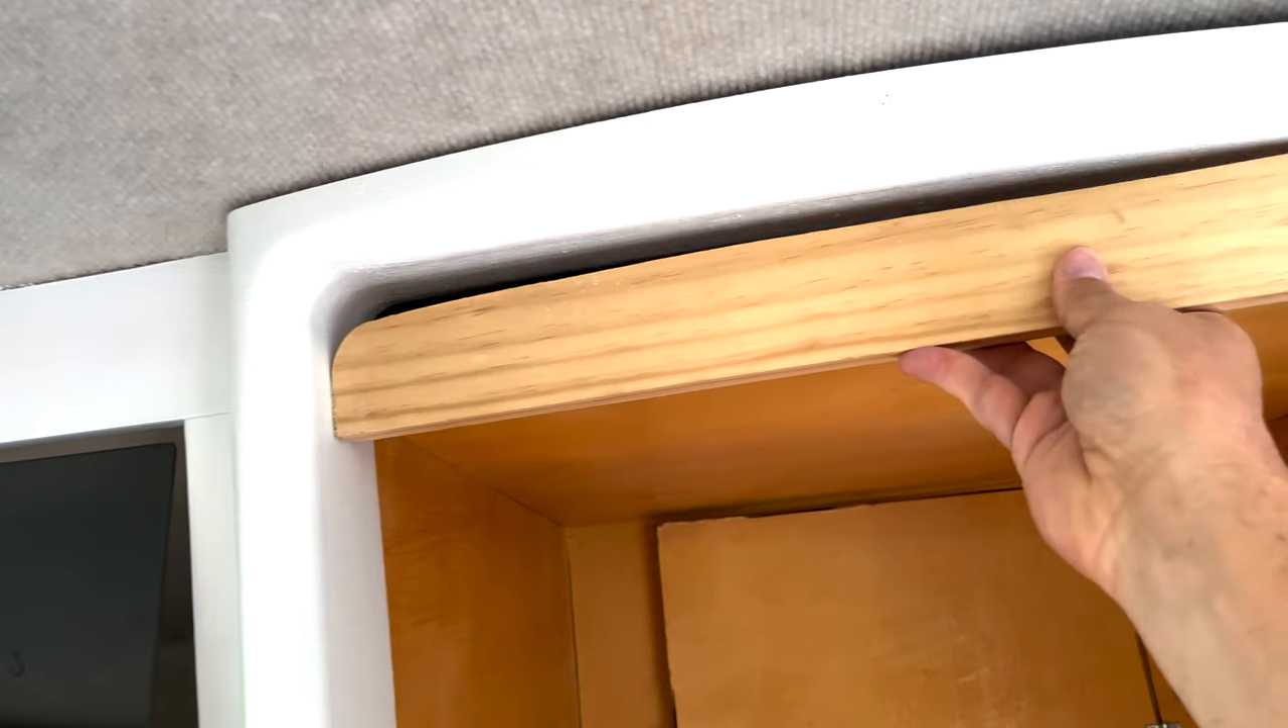But that painted facade now covers up the ugliness. There's still a little gap there at the top.